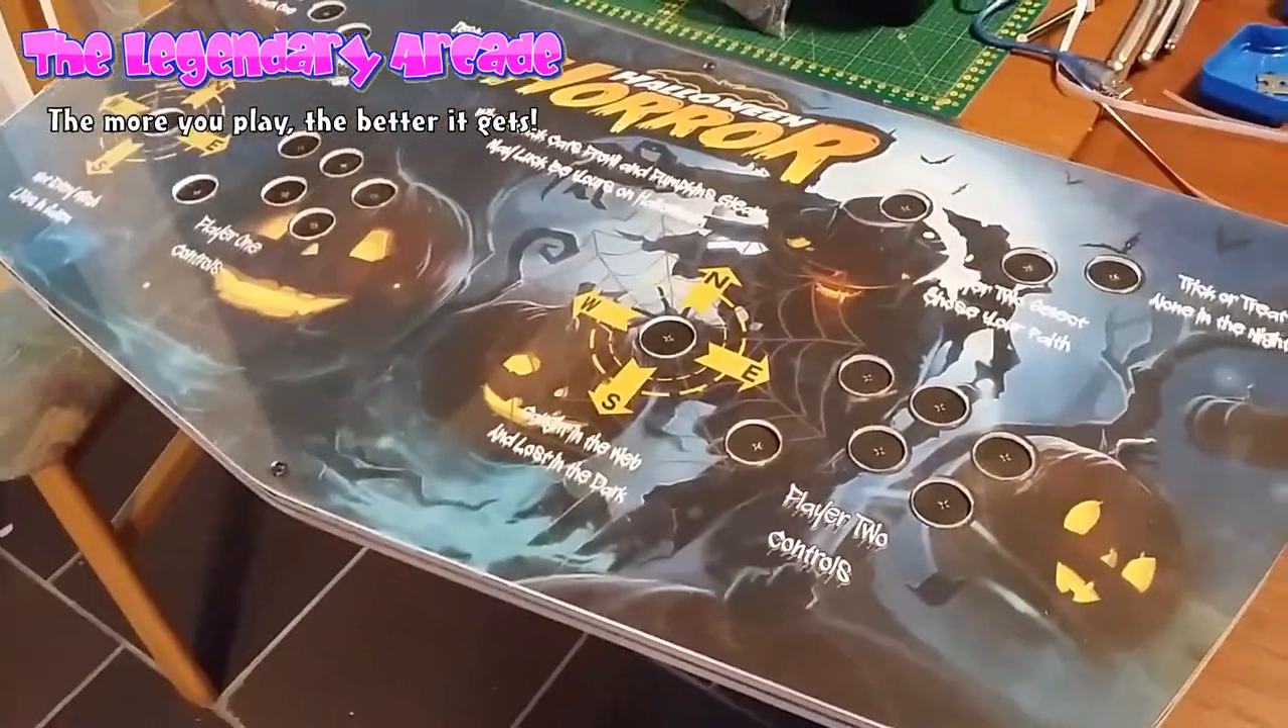I've just added the artwork between the MDF board and the plexiglass plate and it looks amazing.